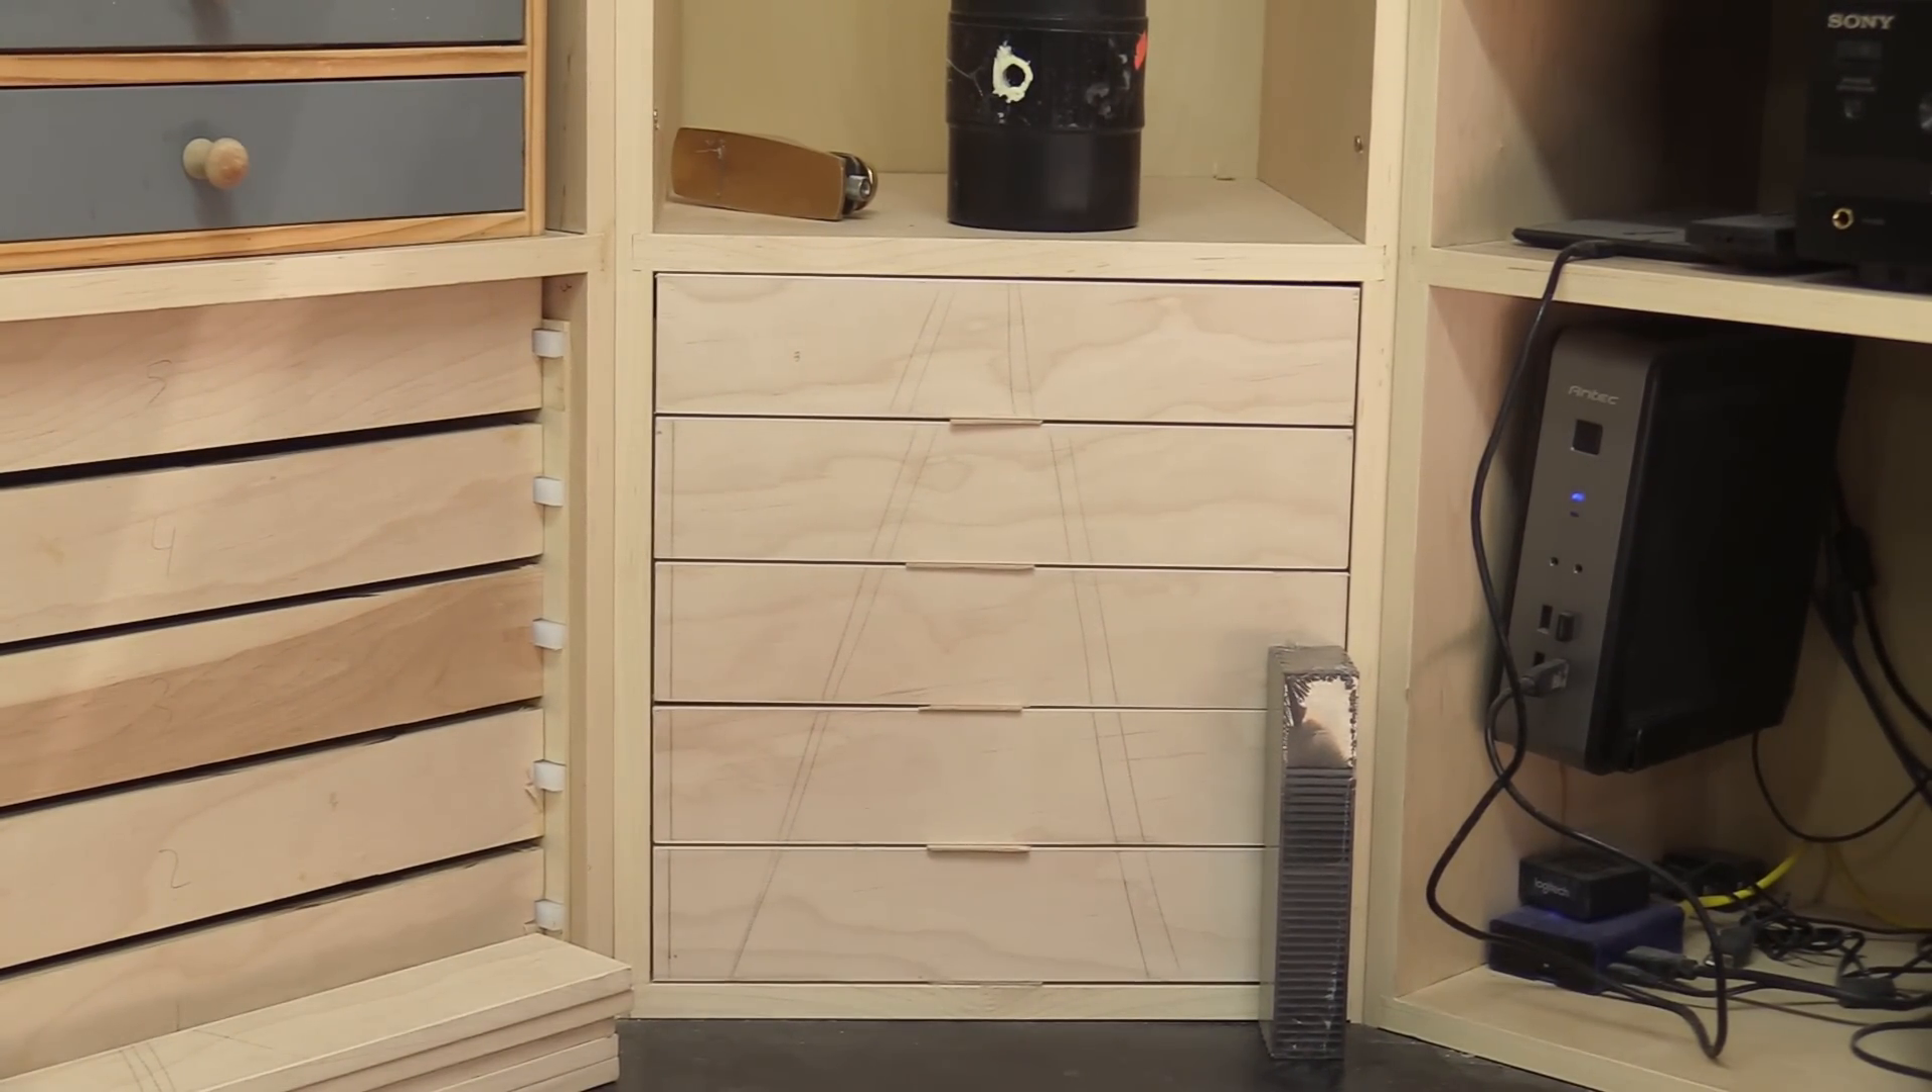And here's the corner cabinet. You can see I've got it all sequentially cut and I've got a real nice 16th inch reveal all the way around.